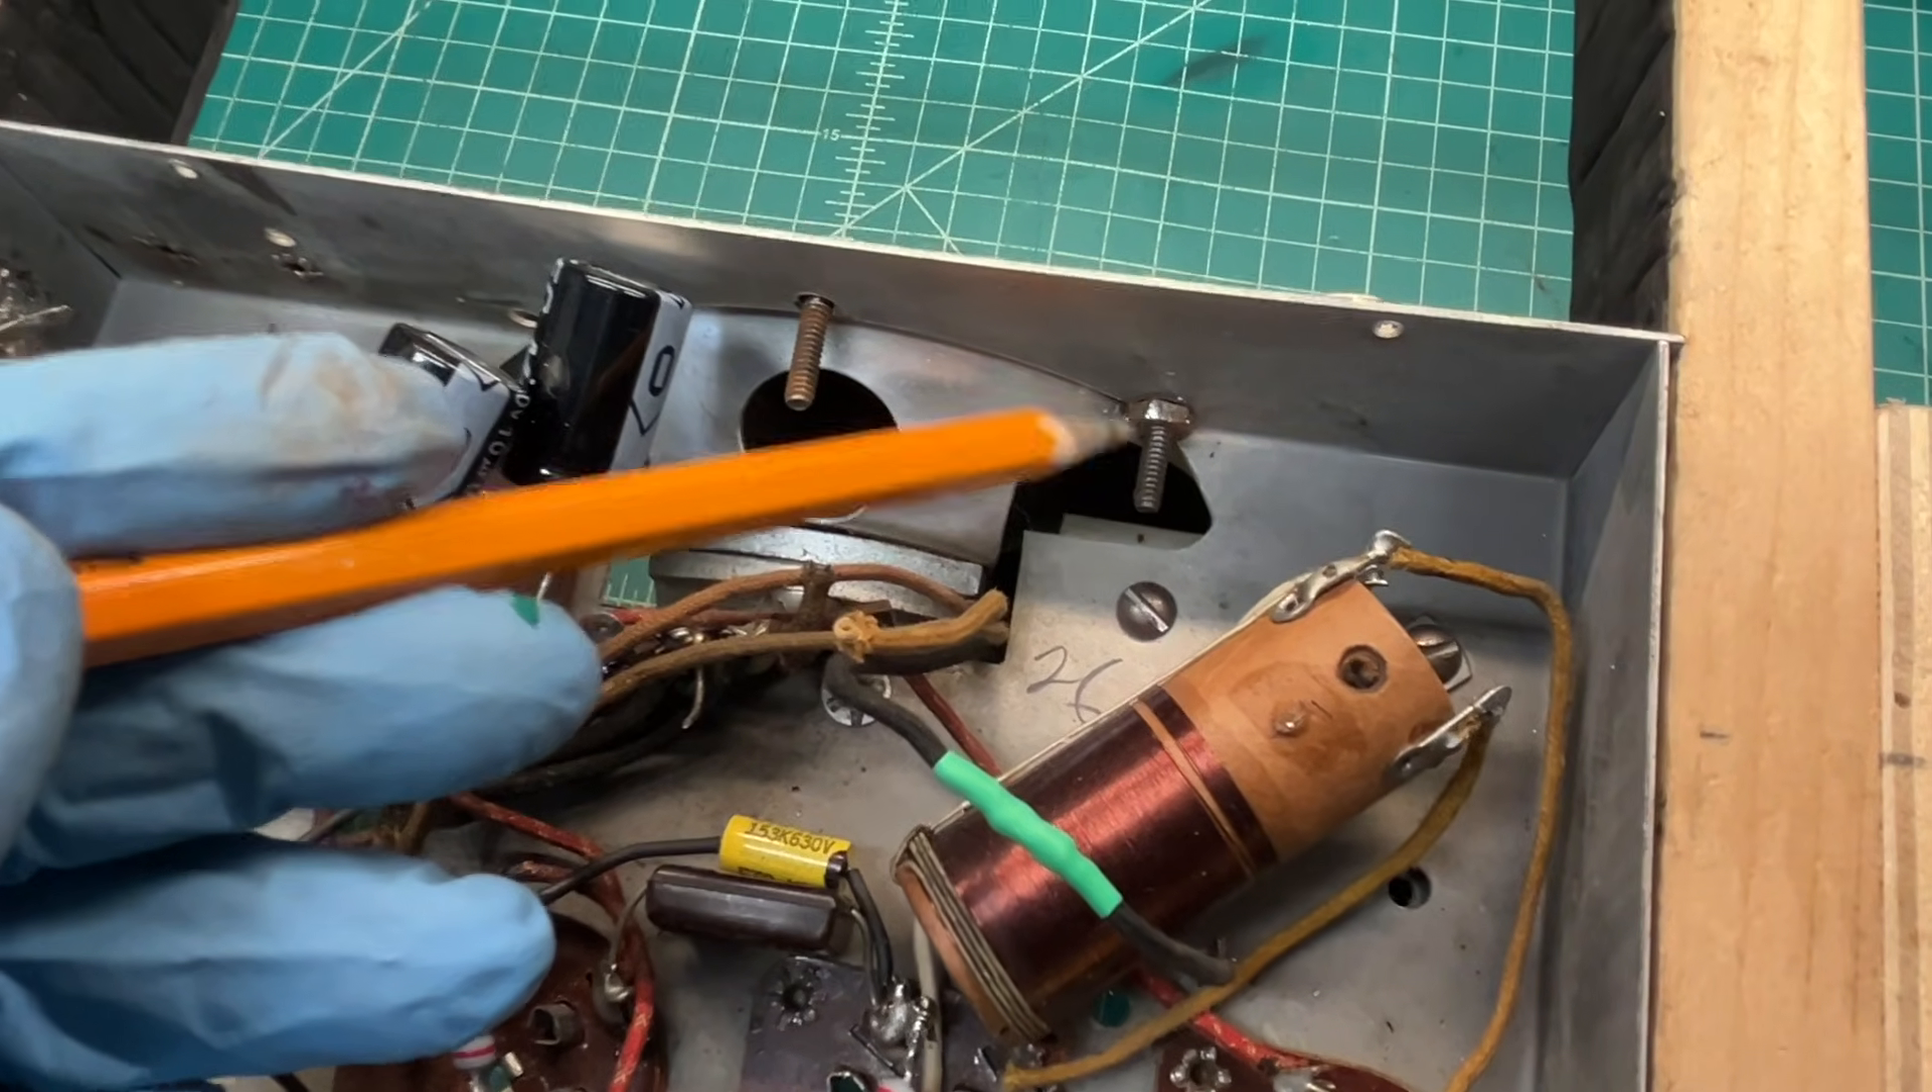One more fastener to remove here from the chassis back over to the speaker frame.